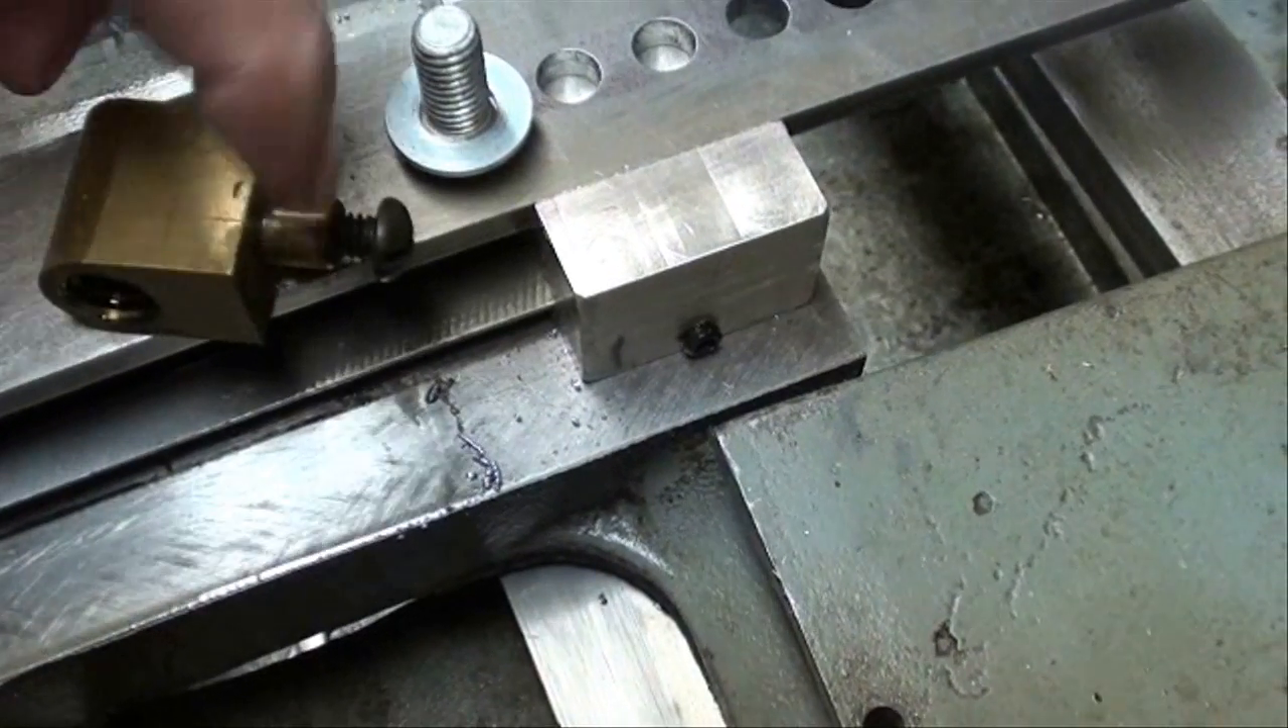You have to remove the brass nut that controls the cross-feed. So that is removed and laid off to the side.